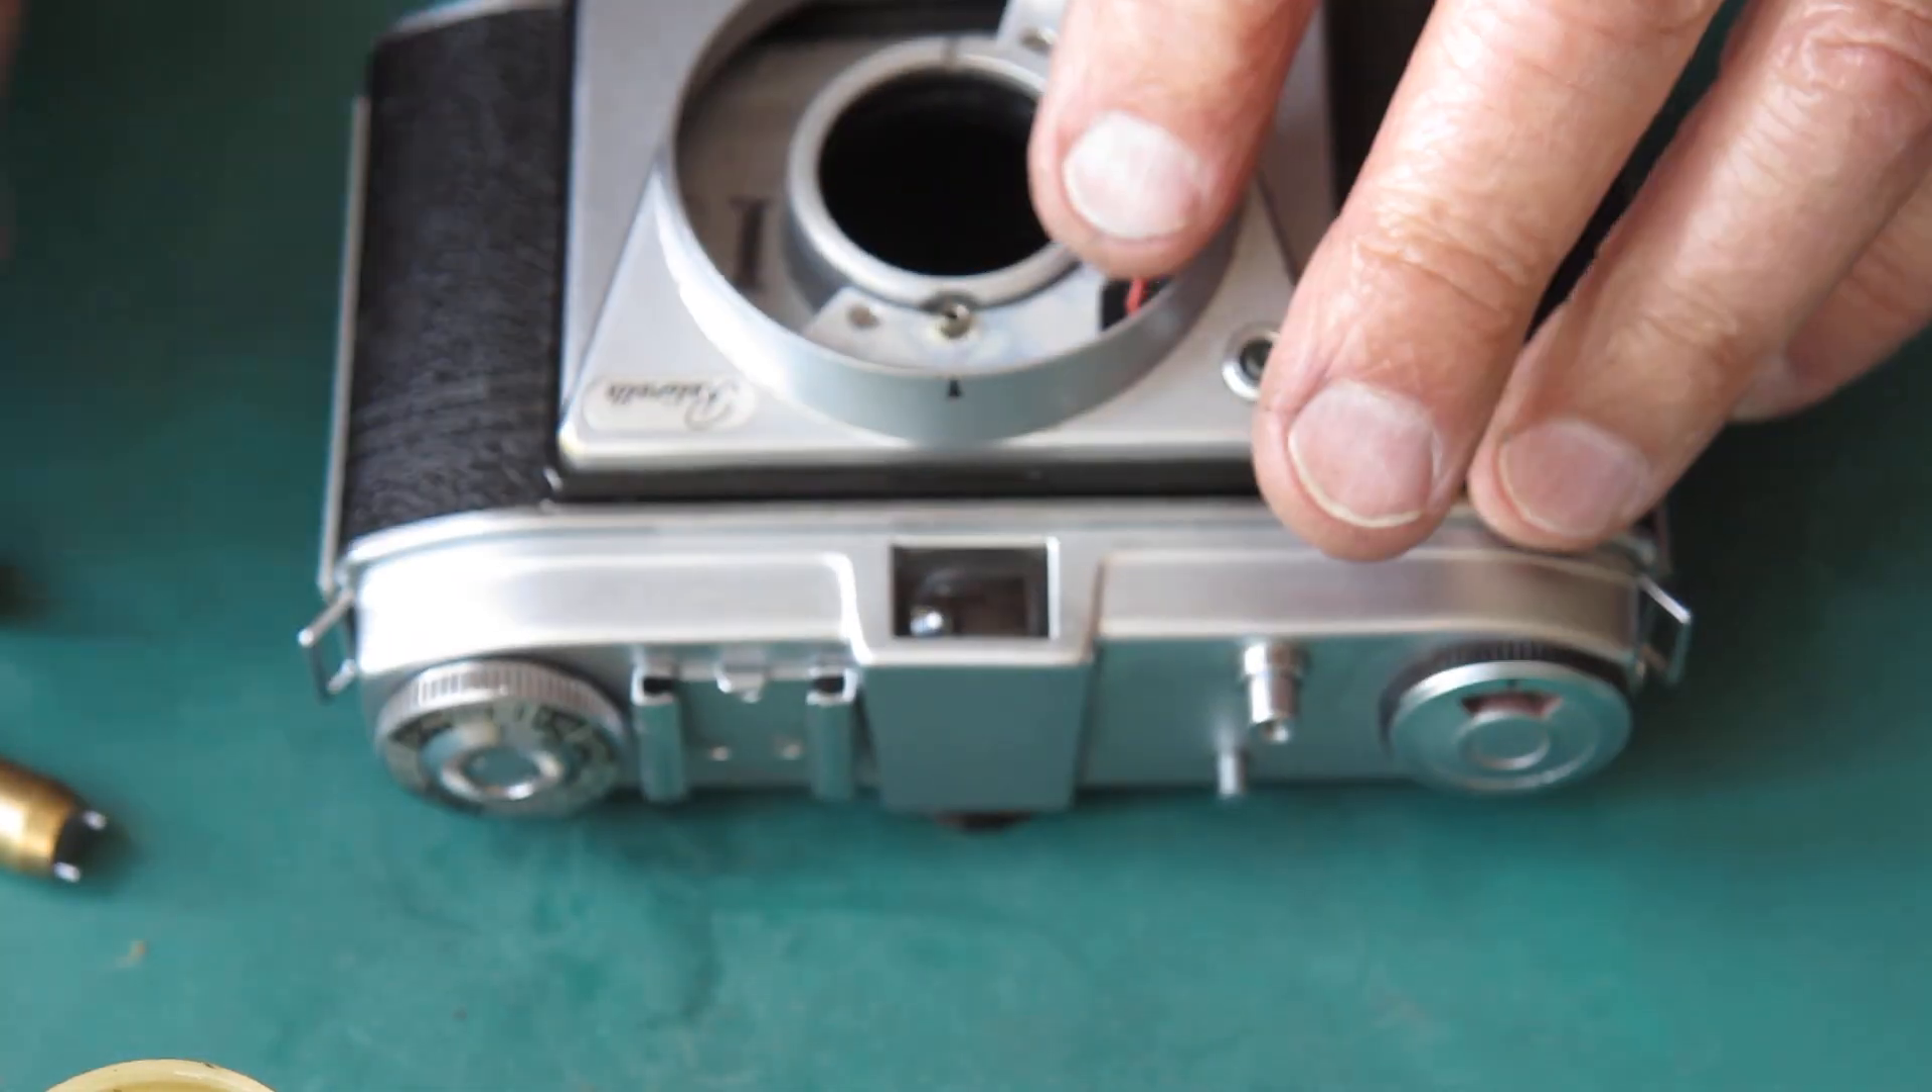There's the camera body that's back together.